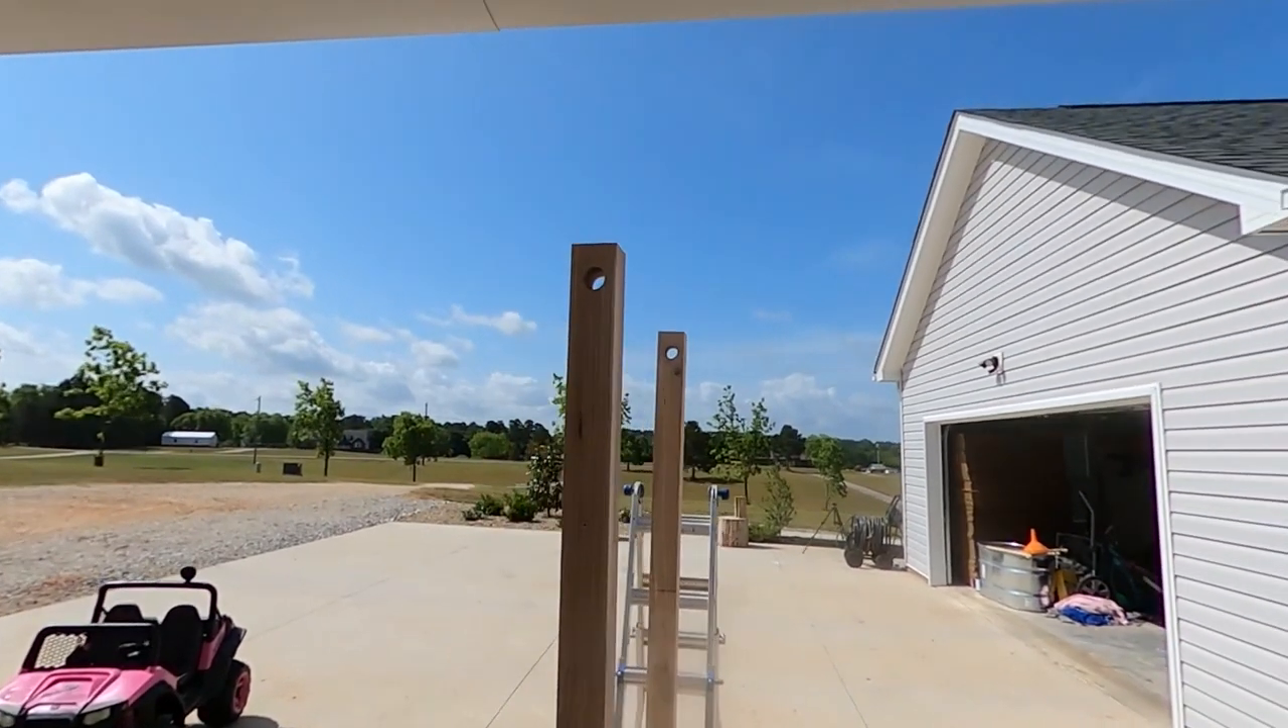This is the pull-up portion minus the bar up here i've got the holes drilled as well.